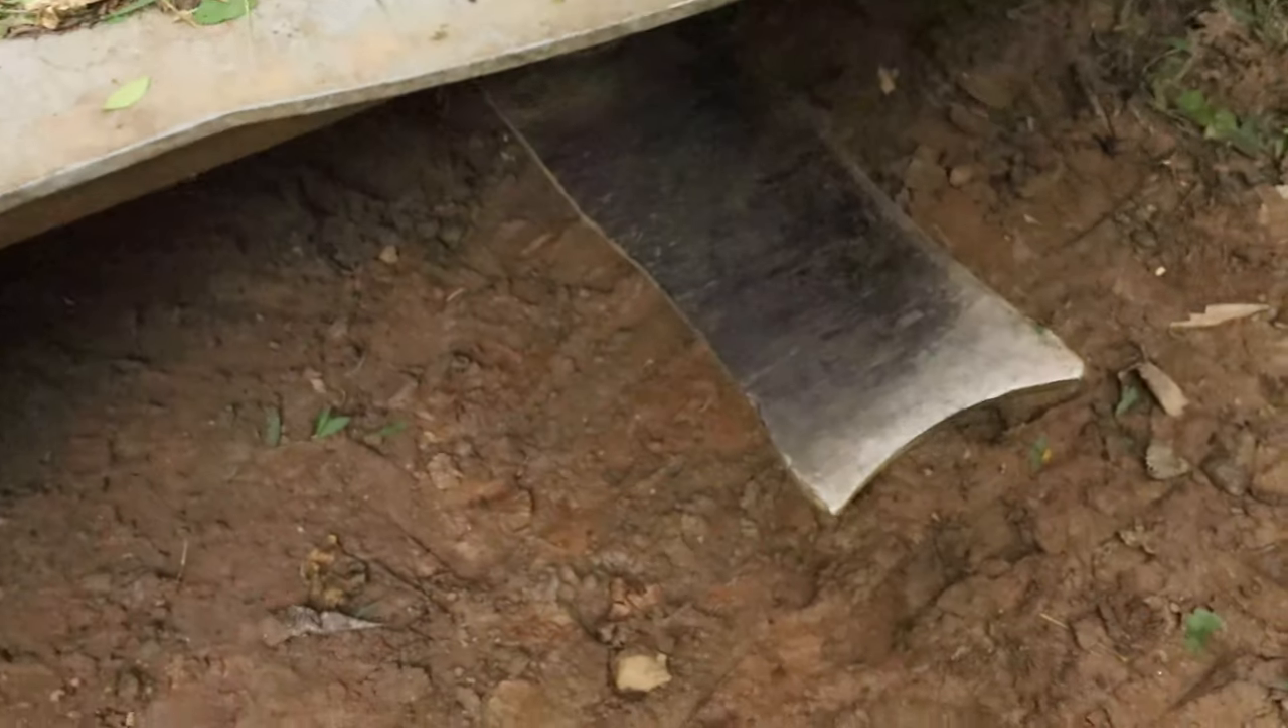All right, so Ashton's showing the angle right here where the tree pusher from this angle right here. You can see that the blade sticks out probably almost six inches past the deck.